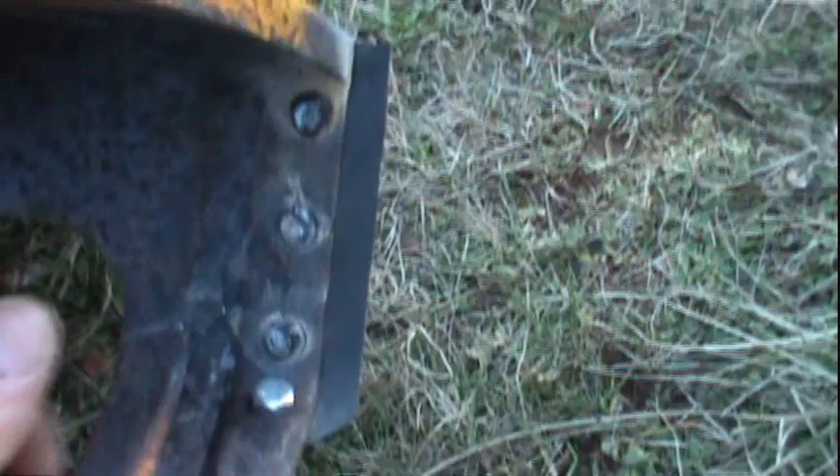All right there's our first rubber installed first part of our impeller kit.